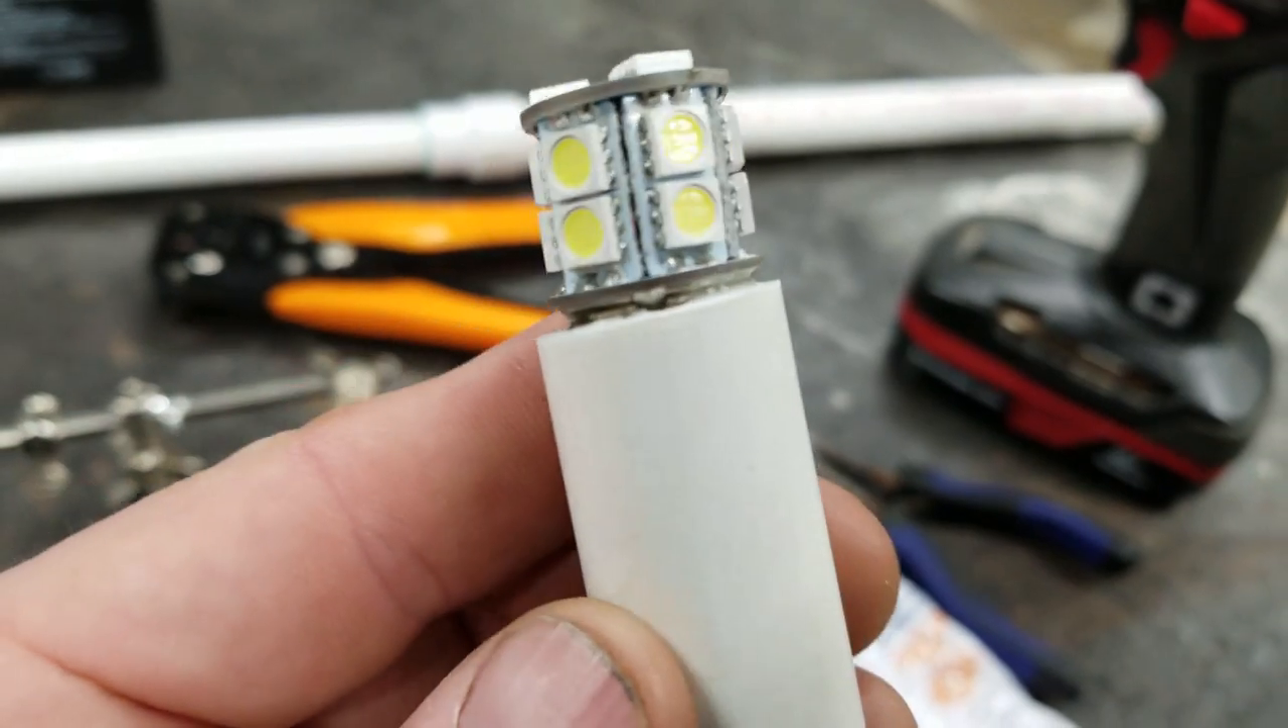Okay, as you can see, I went in and put the nav light in.